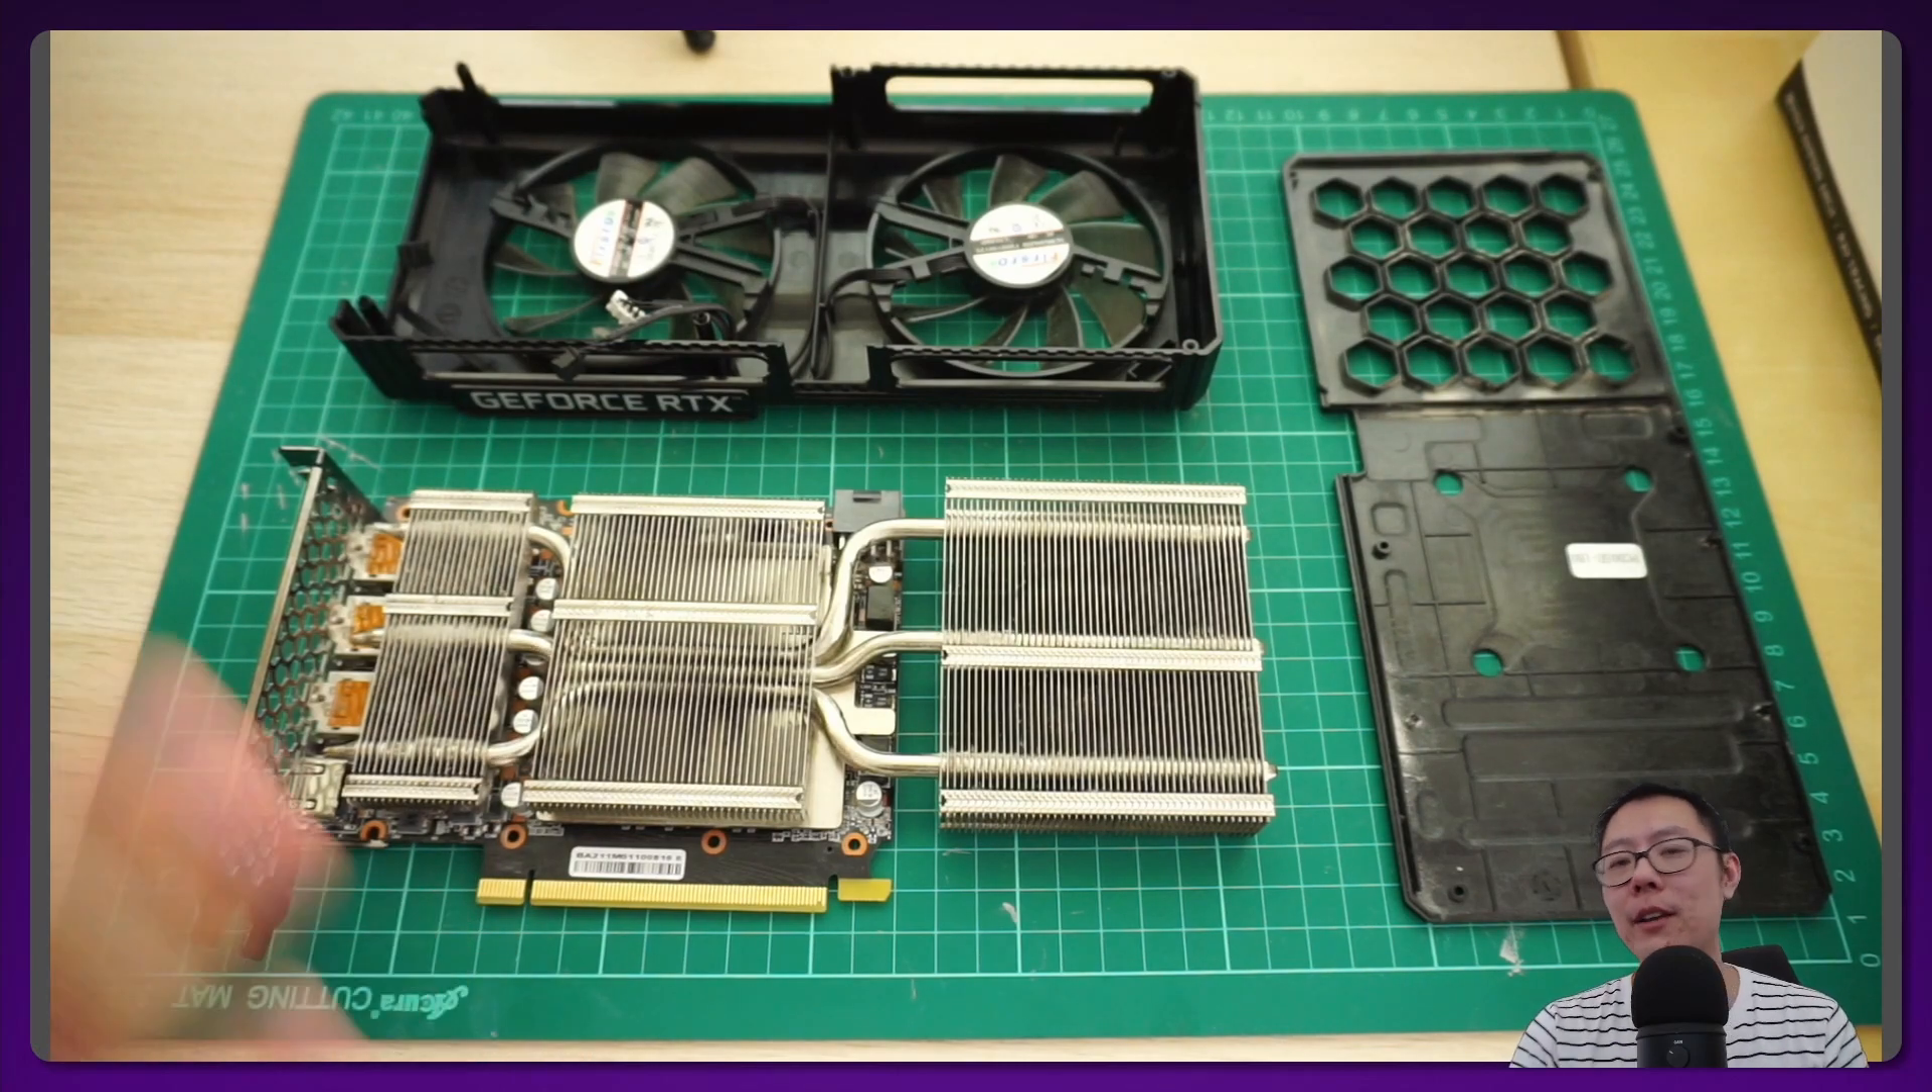I got part way through opening up my graphics card I've got the back plate off and the fan shroud off but that was about as far as I got.